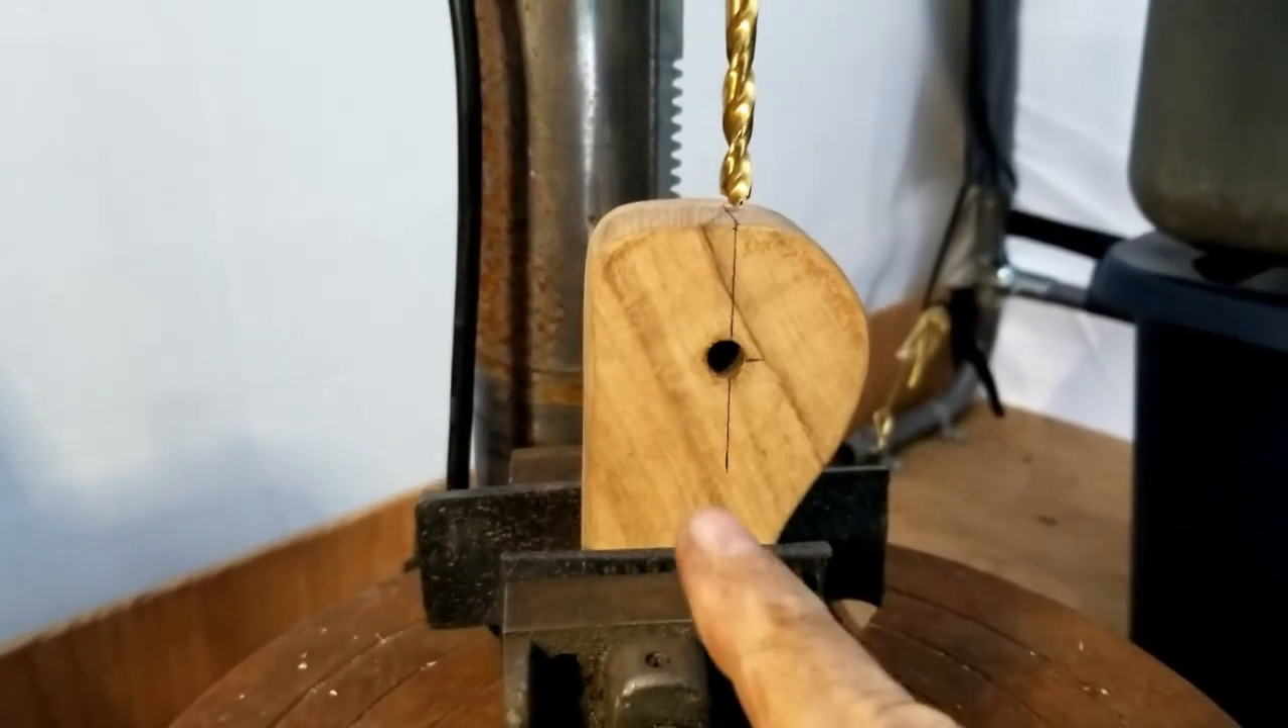You can see that the line is lined up perfectly with the drill bit.